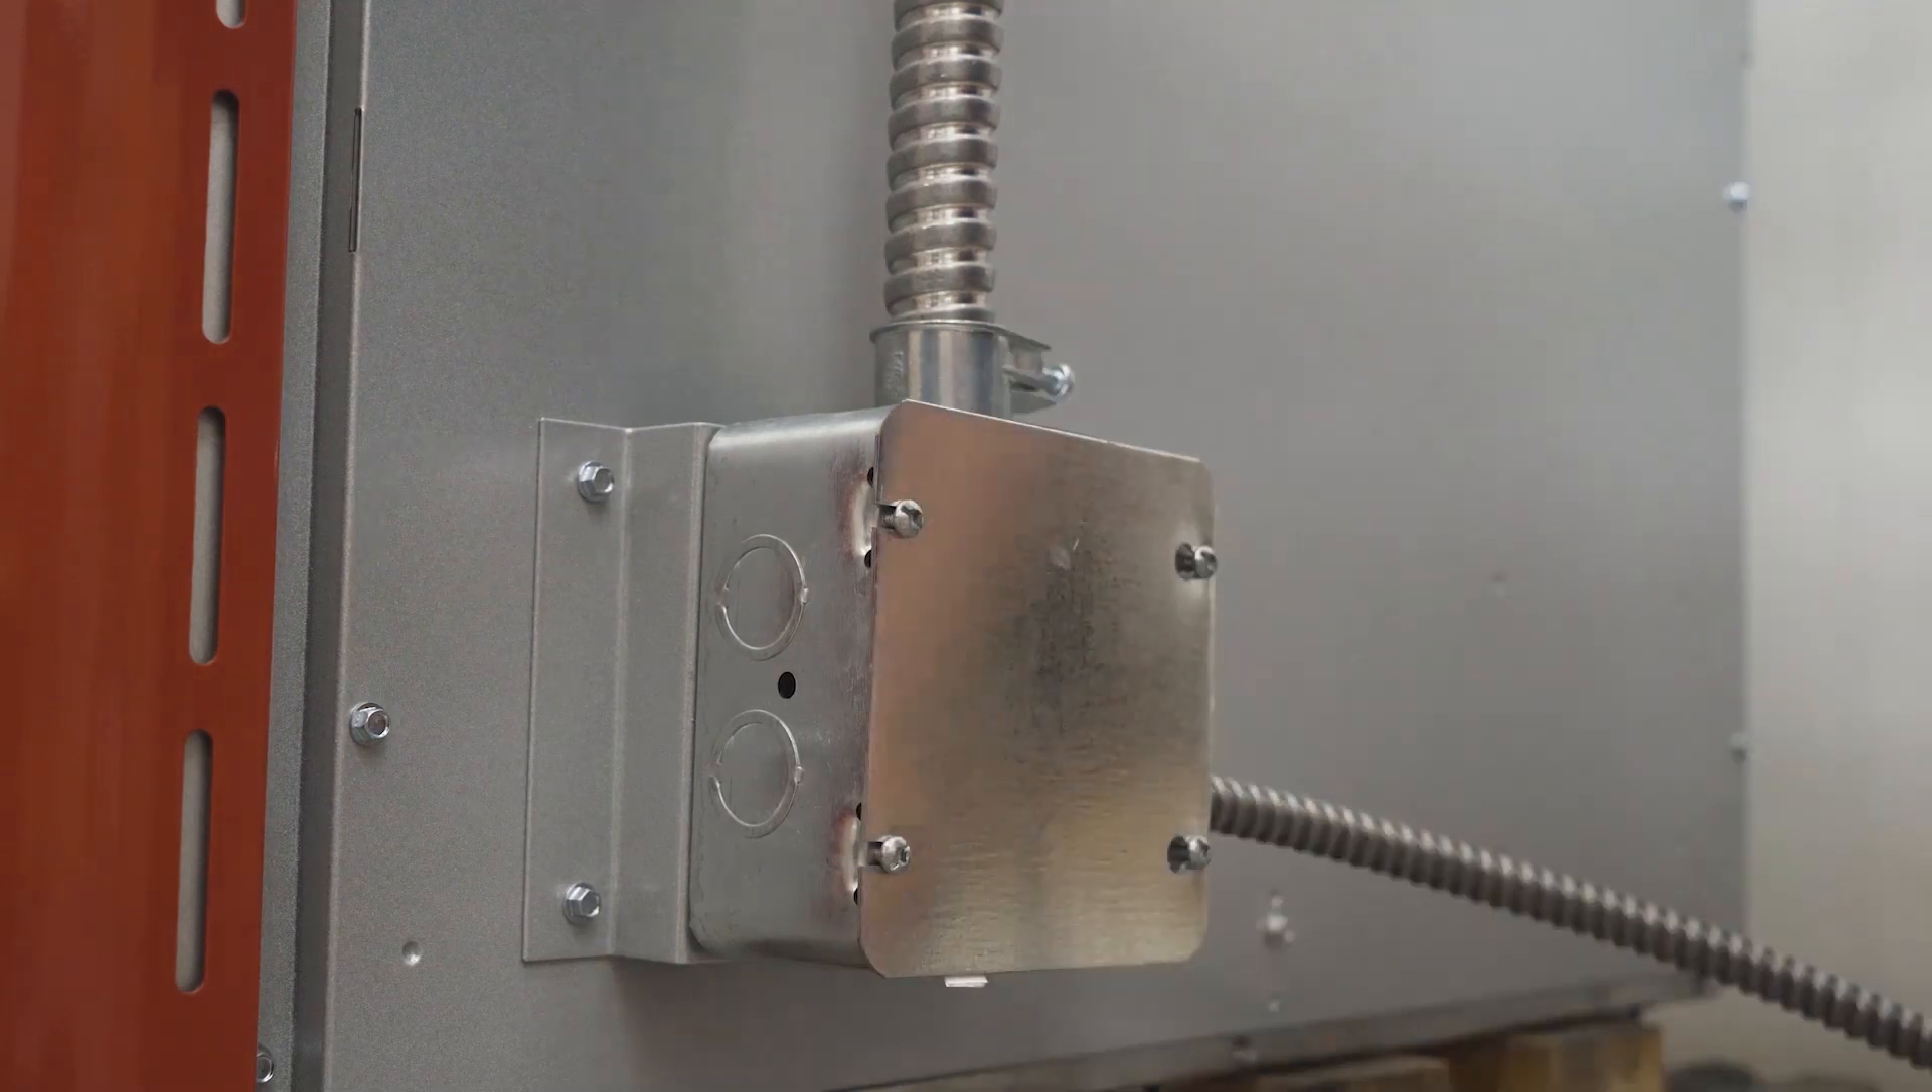Wires back in. Cover plate on.